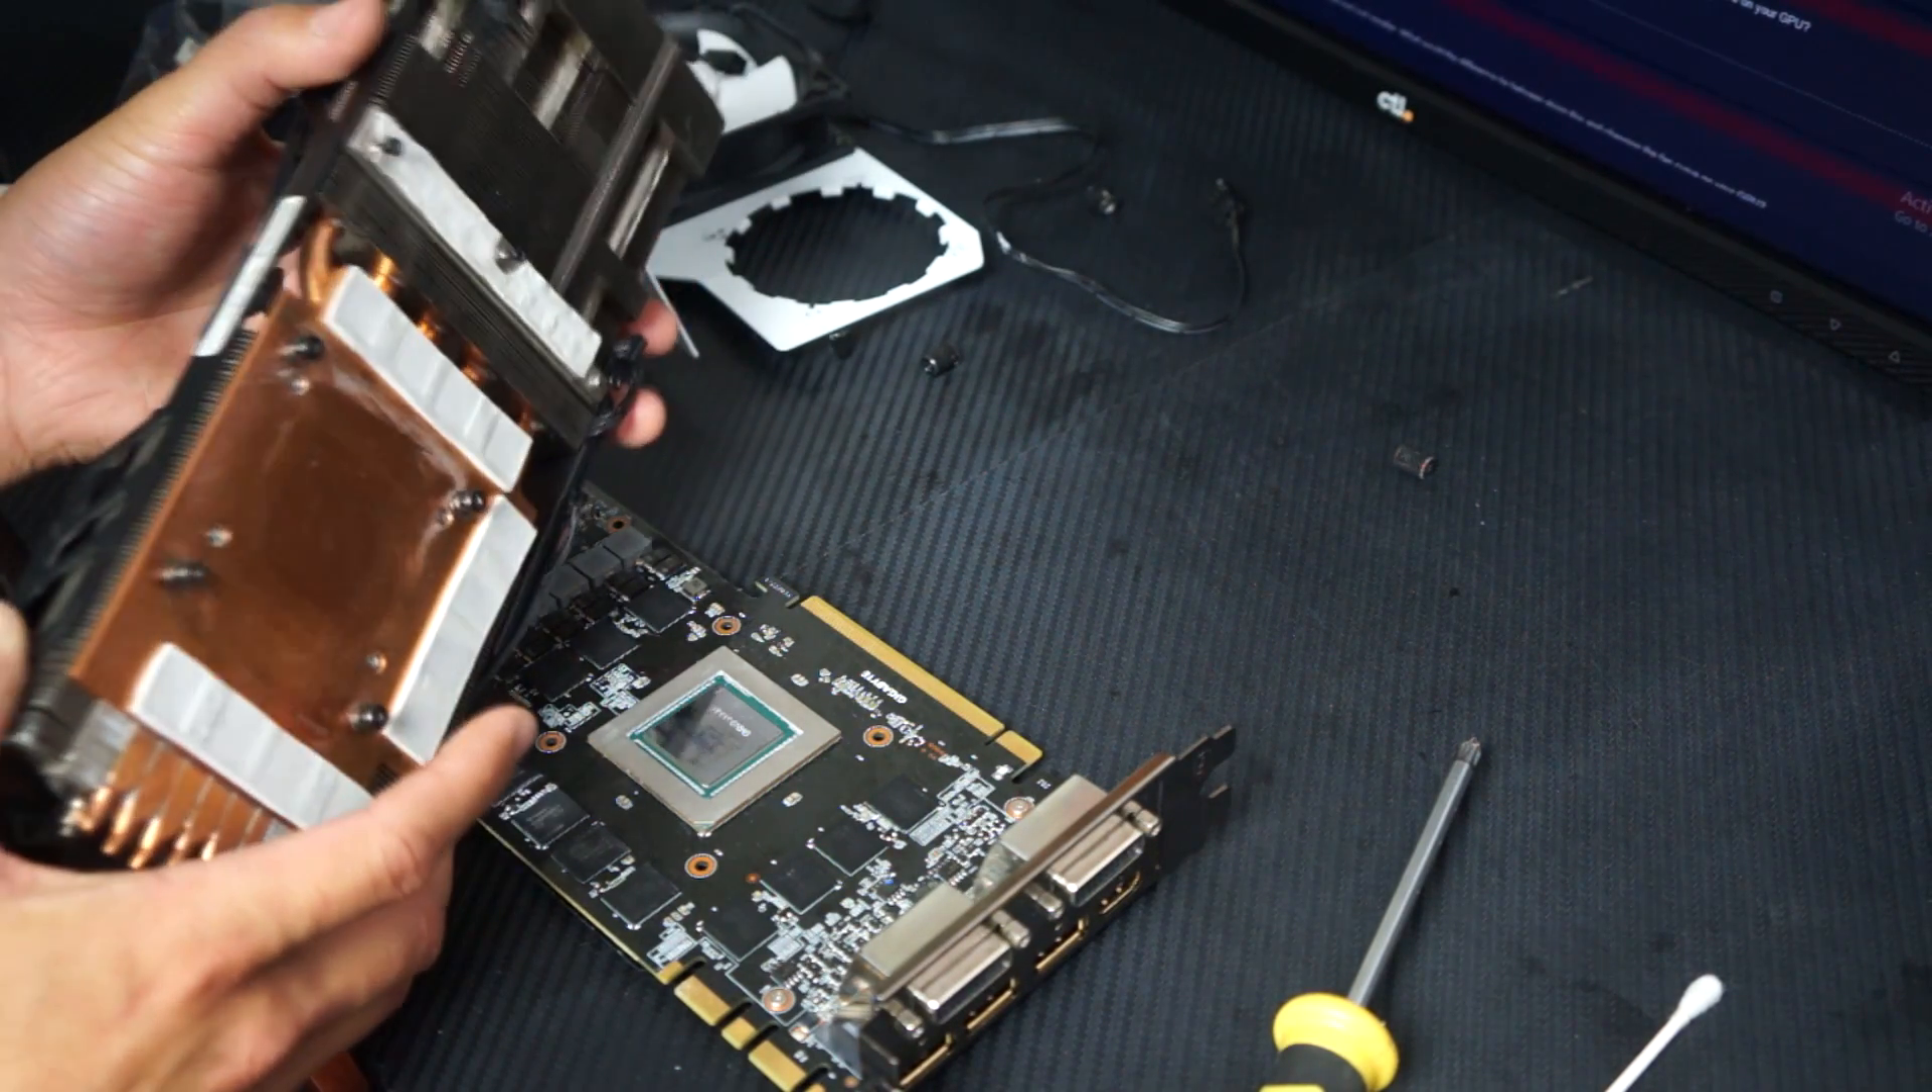So here's the cooler removed already.